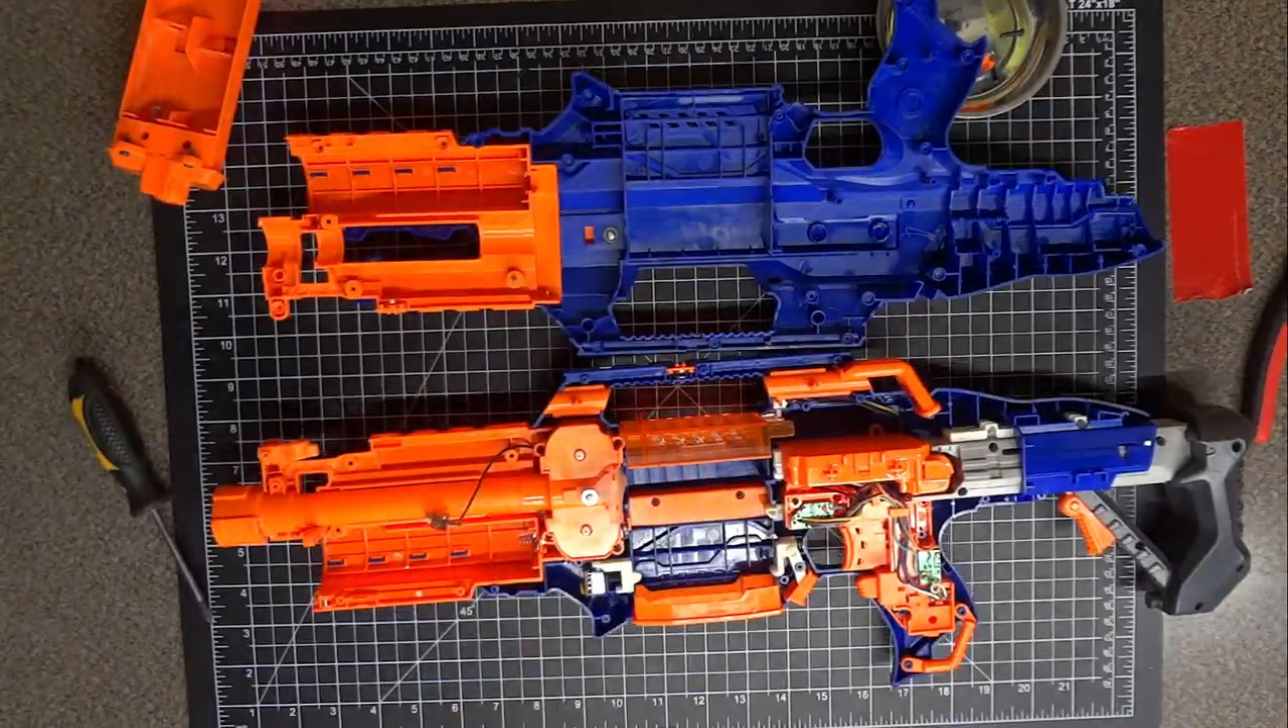At this point I have the Nerf gun open.